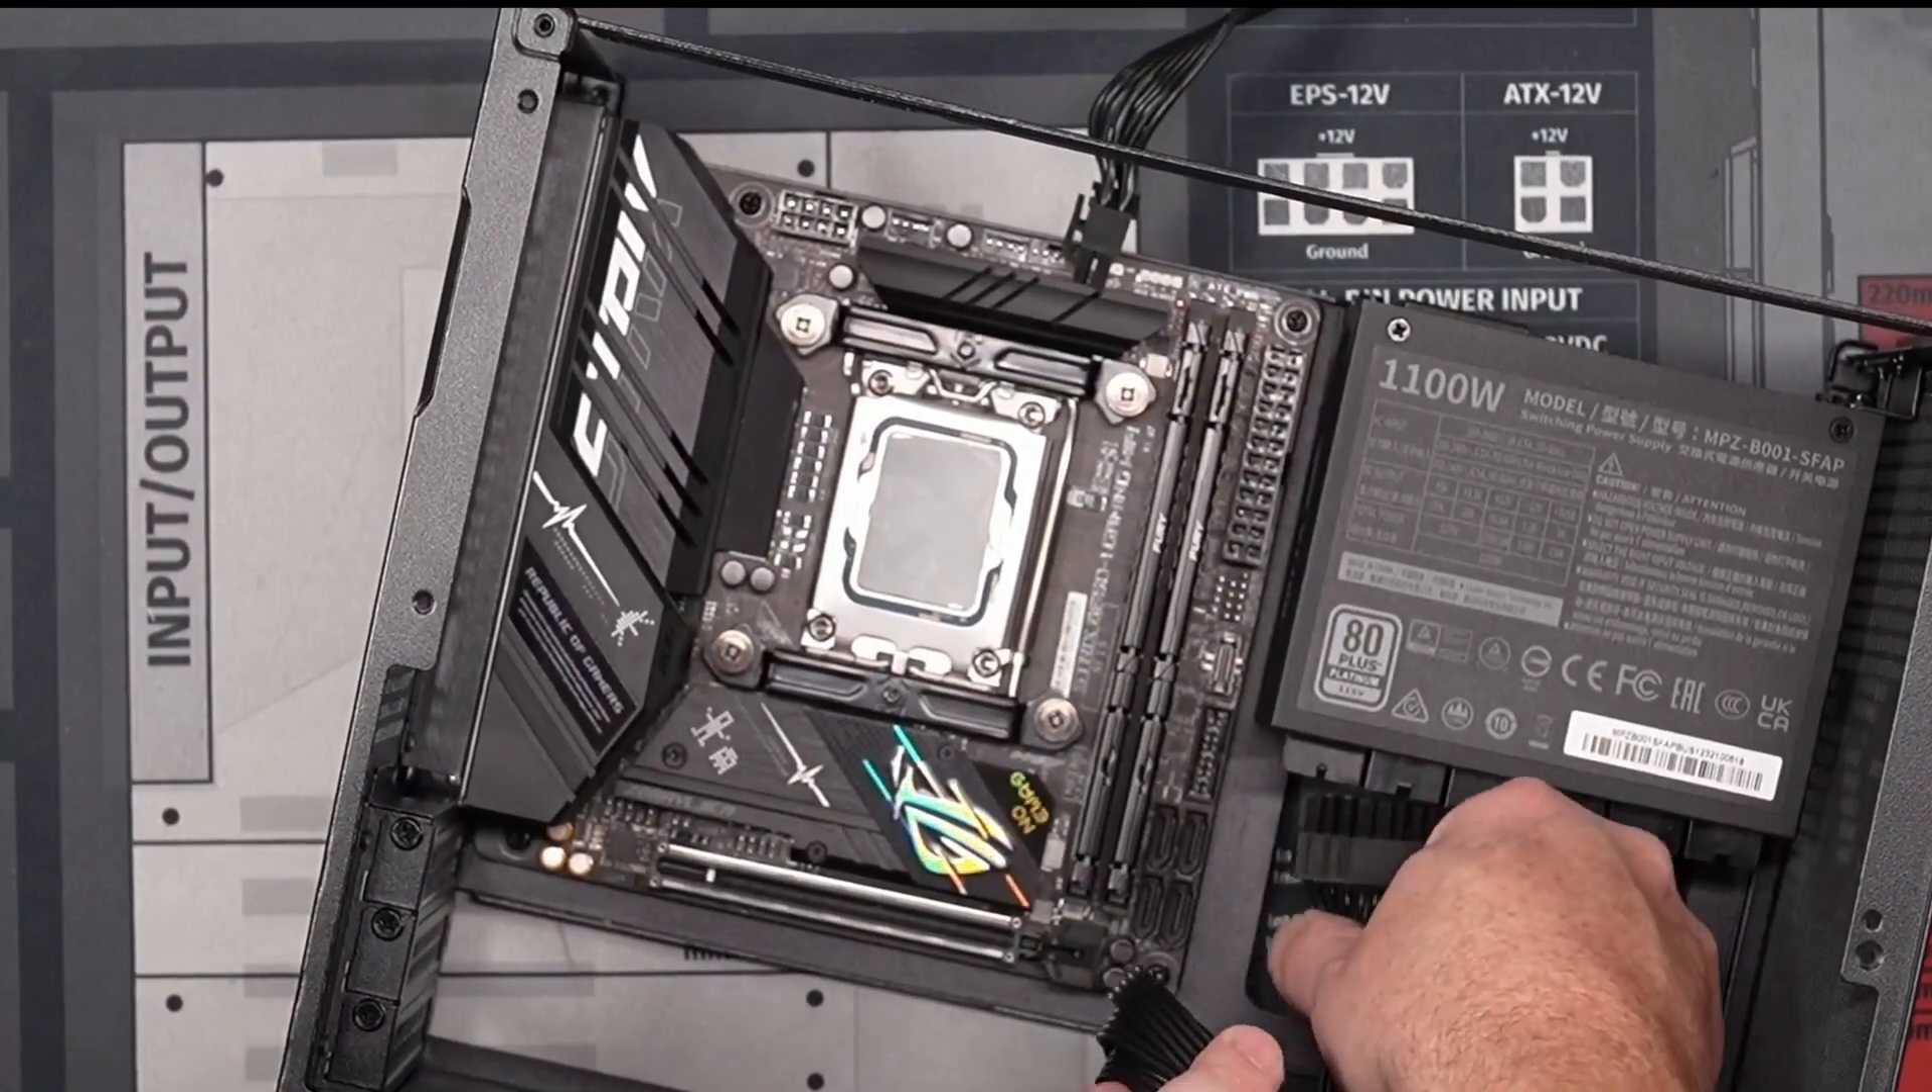Hopefully, you can see why I didn't put the air cooler on, because you need access to the motherboard.